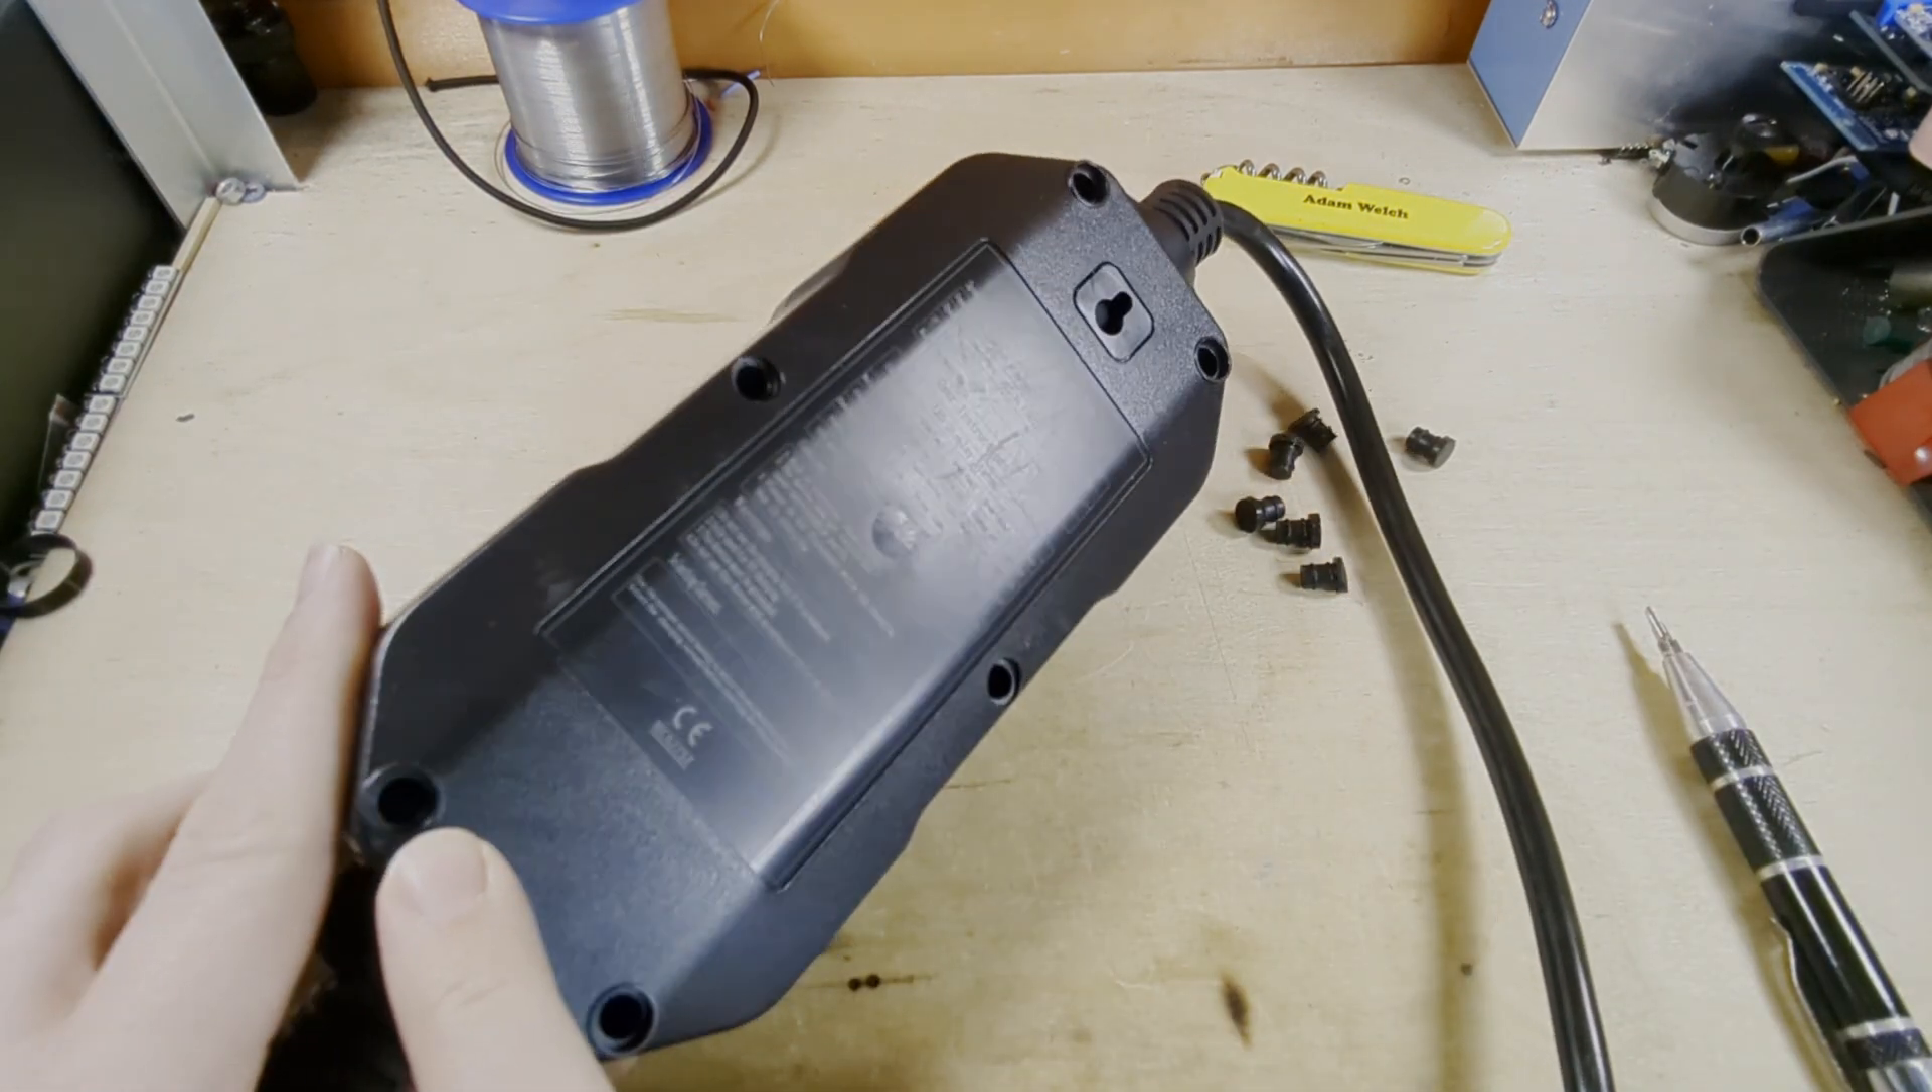To get inside there's these rubber gaskets over the screws so these all need to come out which might be fun. And with those out there's just some deep recess screws.